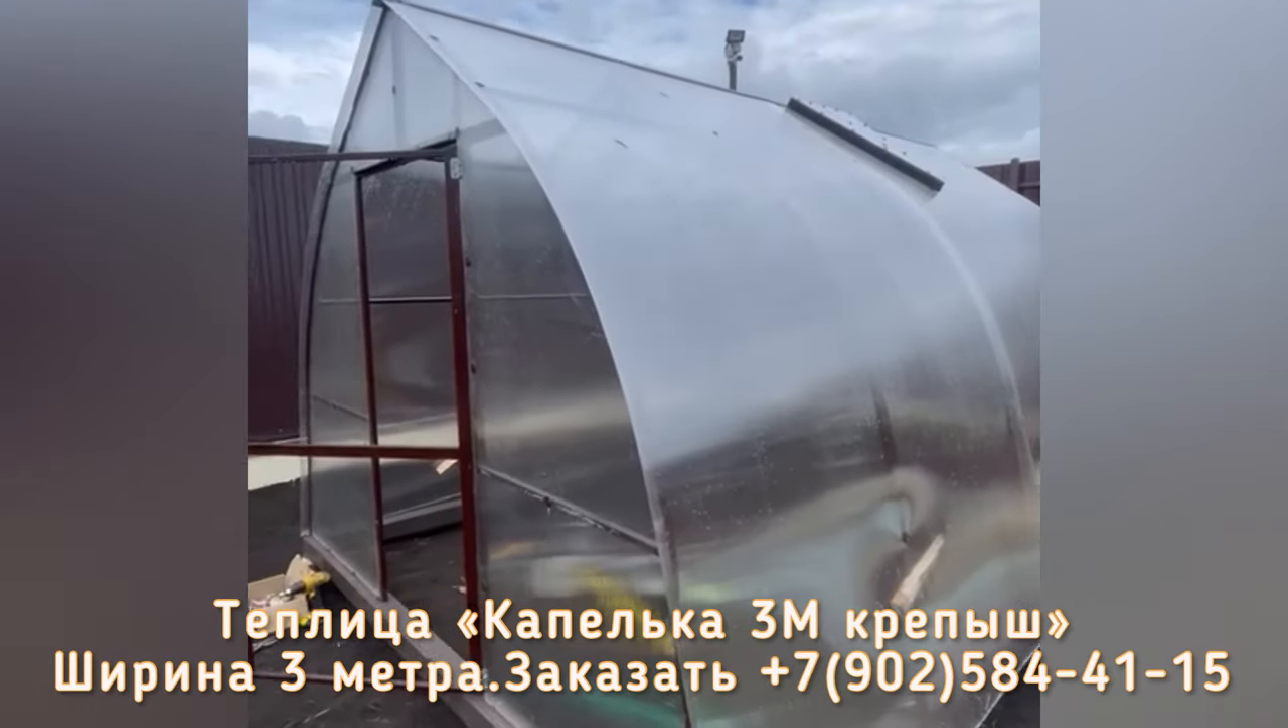Здесь мы уже перекрыли саму теплицу.